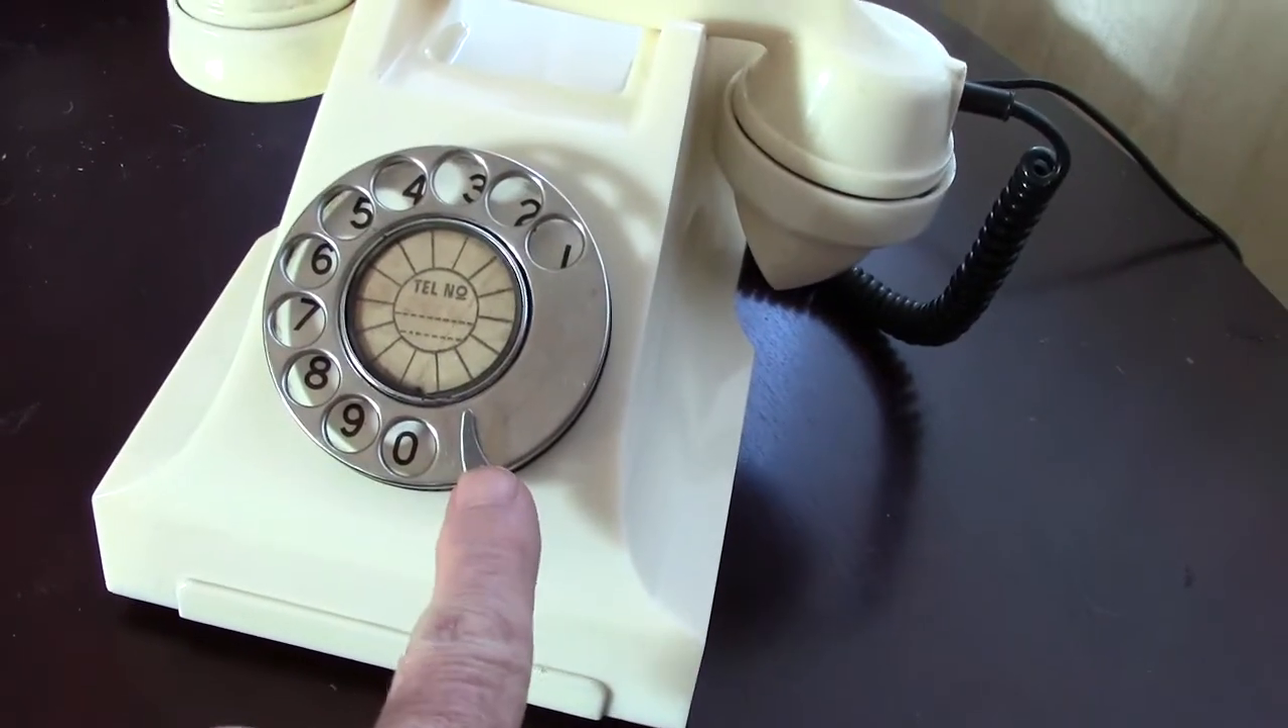If you notice there is a gap between the finger stop and the first digit.